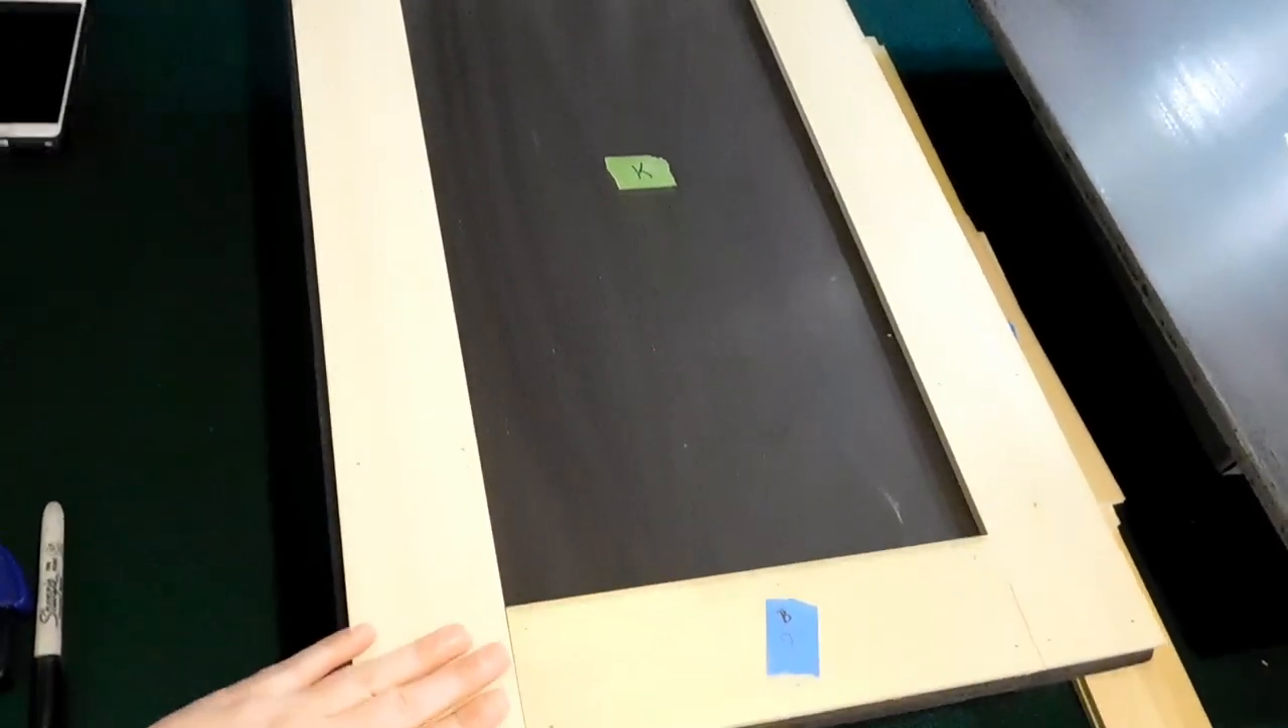I don't know if you can see that good enough but here is a cabinet door that I just finished putting the trim on the front of it.